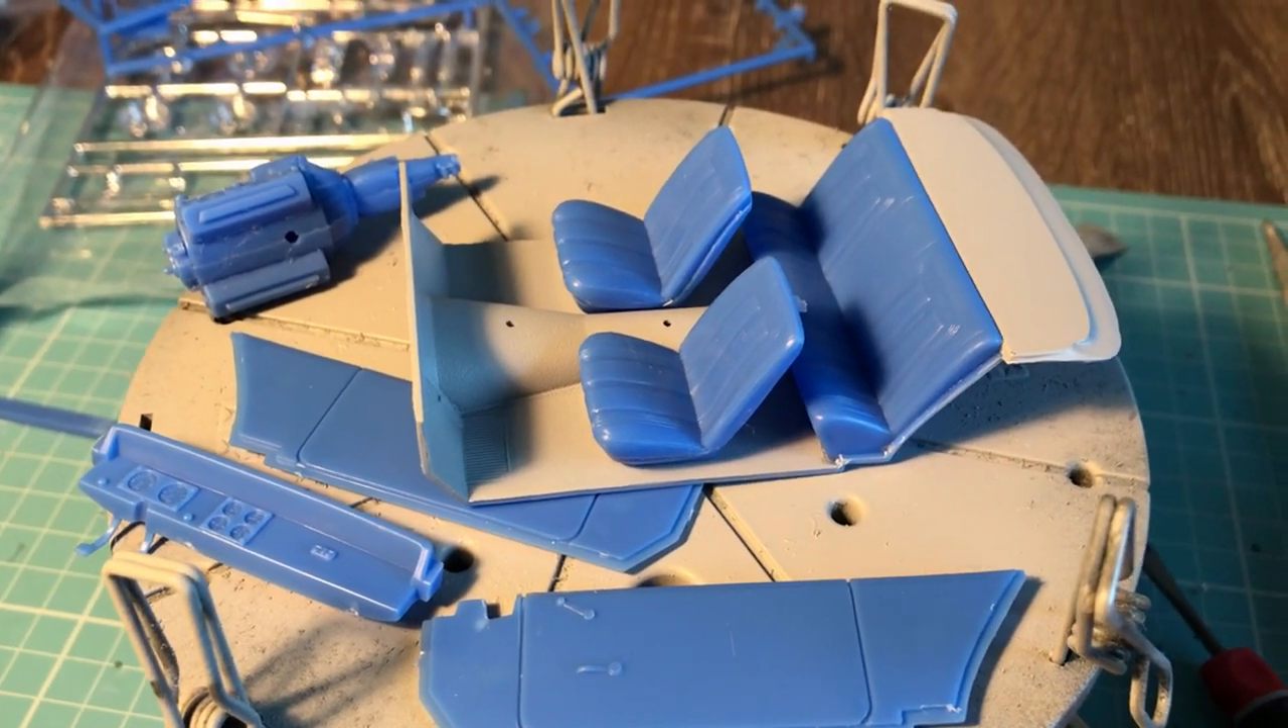Haven't put the sides on yet because I want to be able to get the spray can up close.